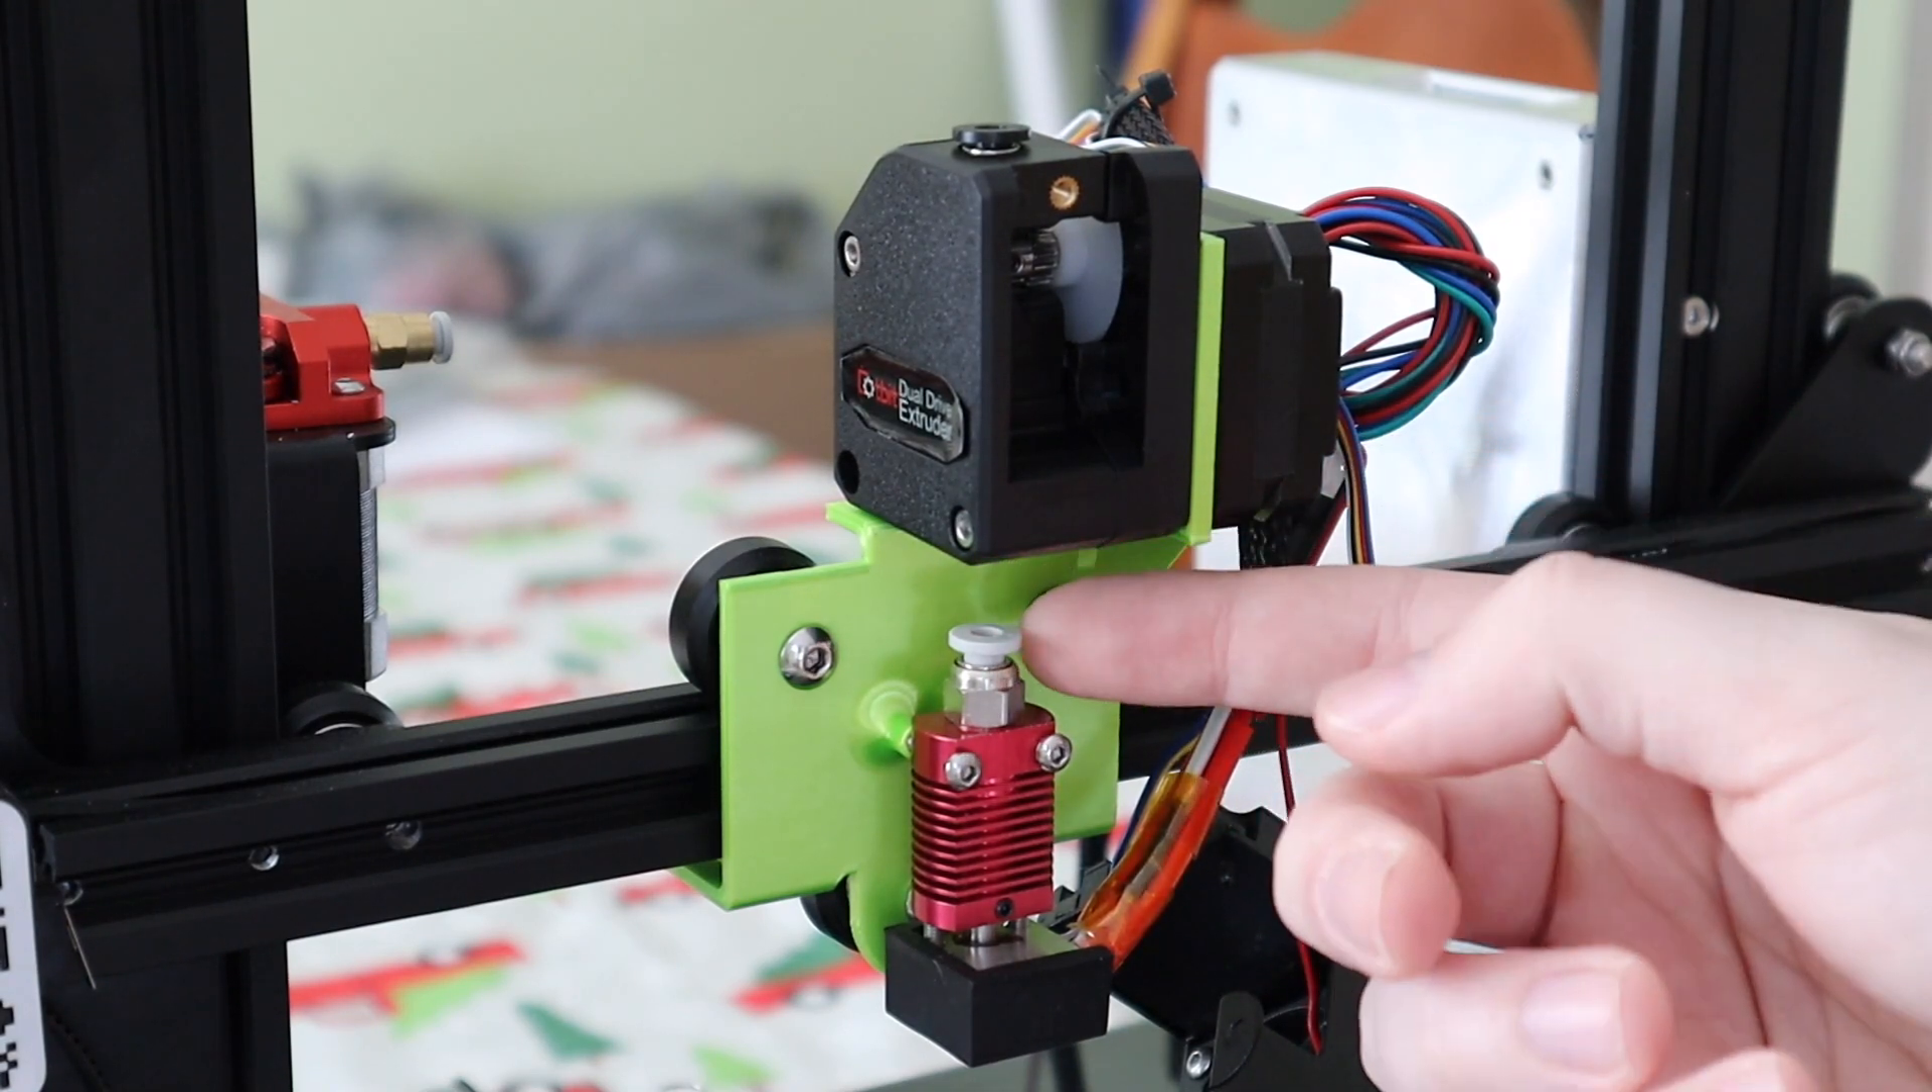We have the extruder and the extruder motor now mounted.